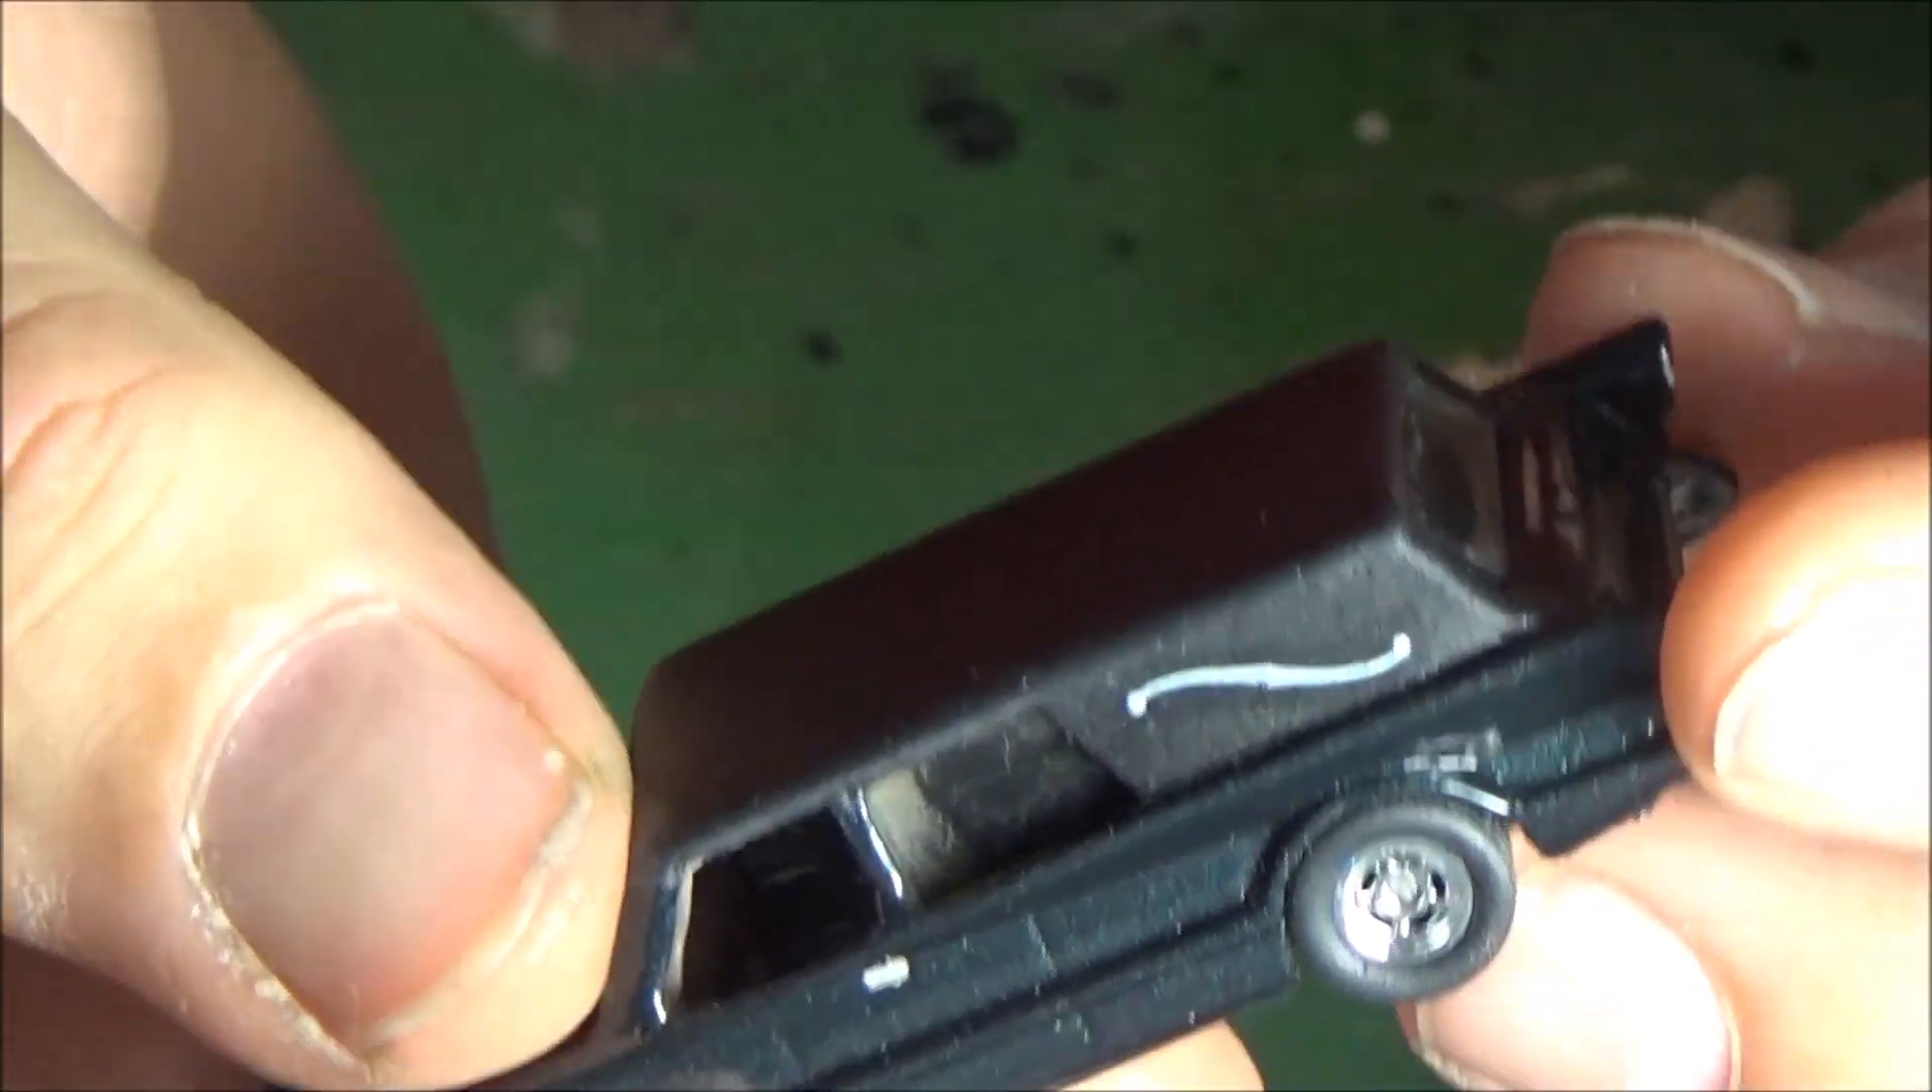We got the decals on the side.